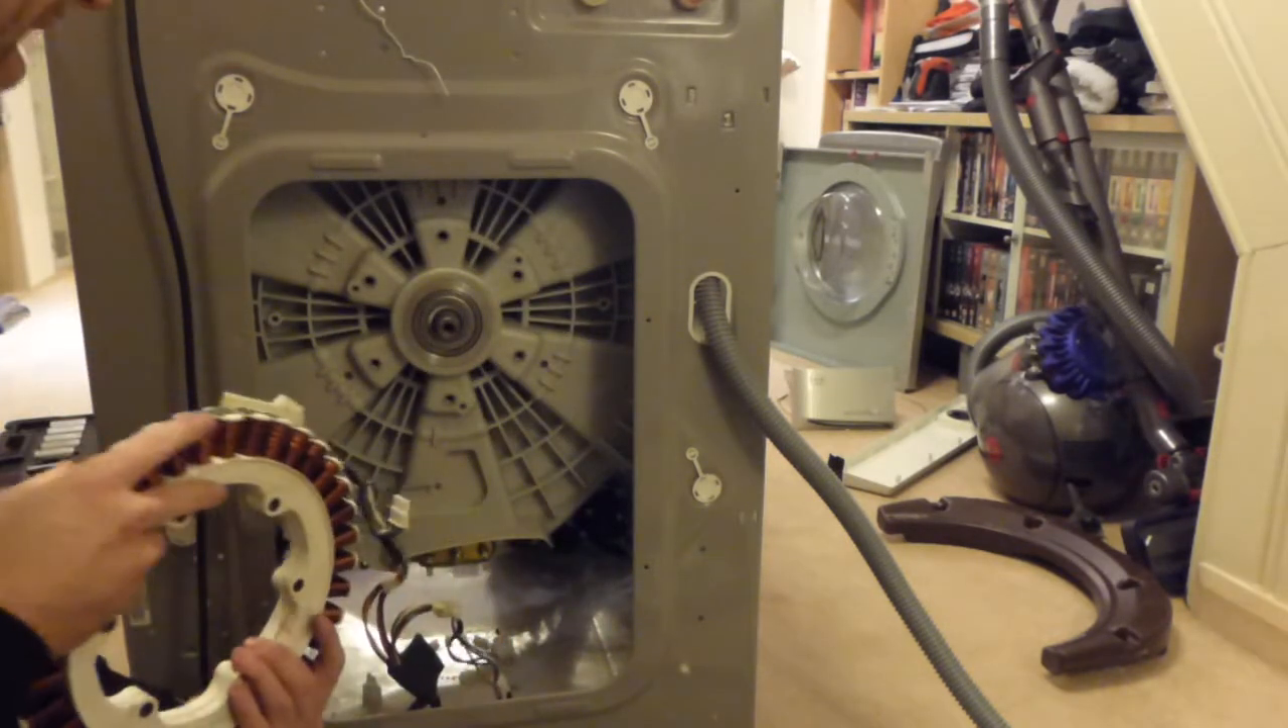That's the direct drive motor removed.